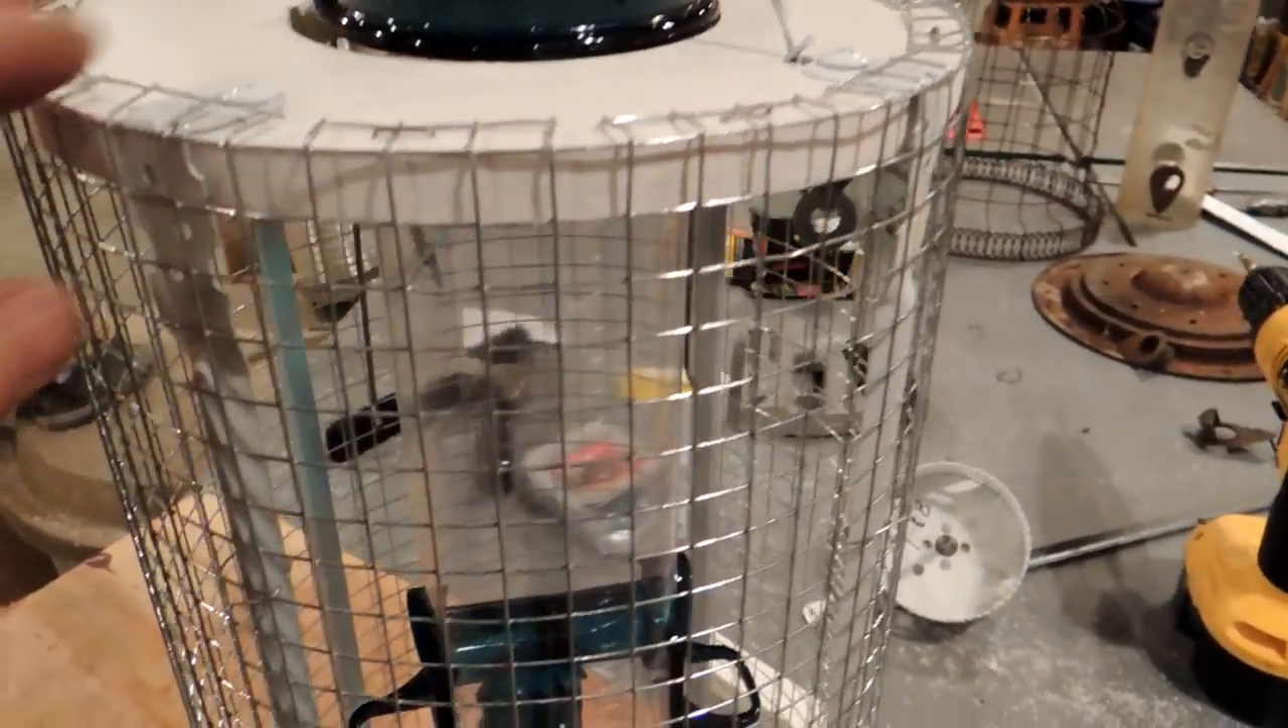We've got the fencing installed here, everything stapled in on the top and bent over.